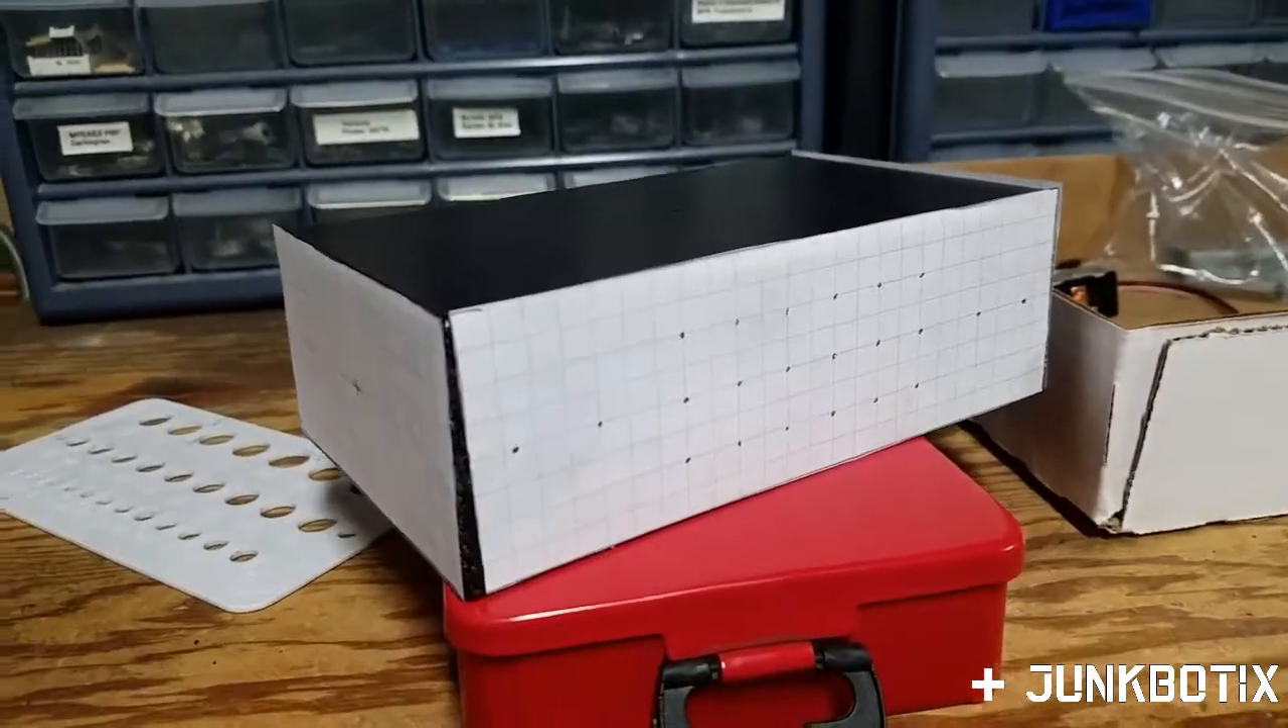Here's the box with the template on it.